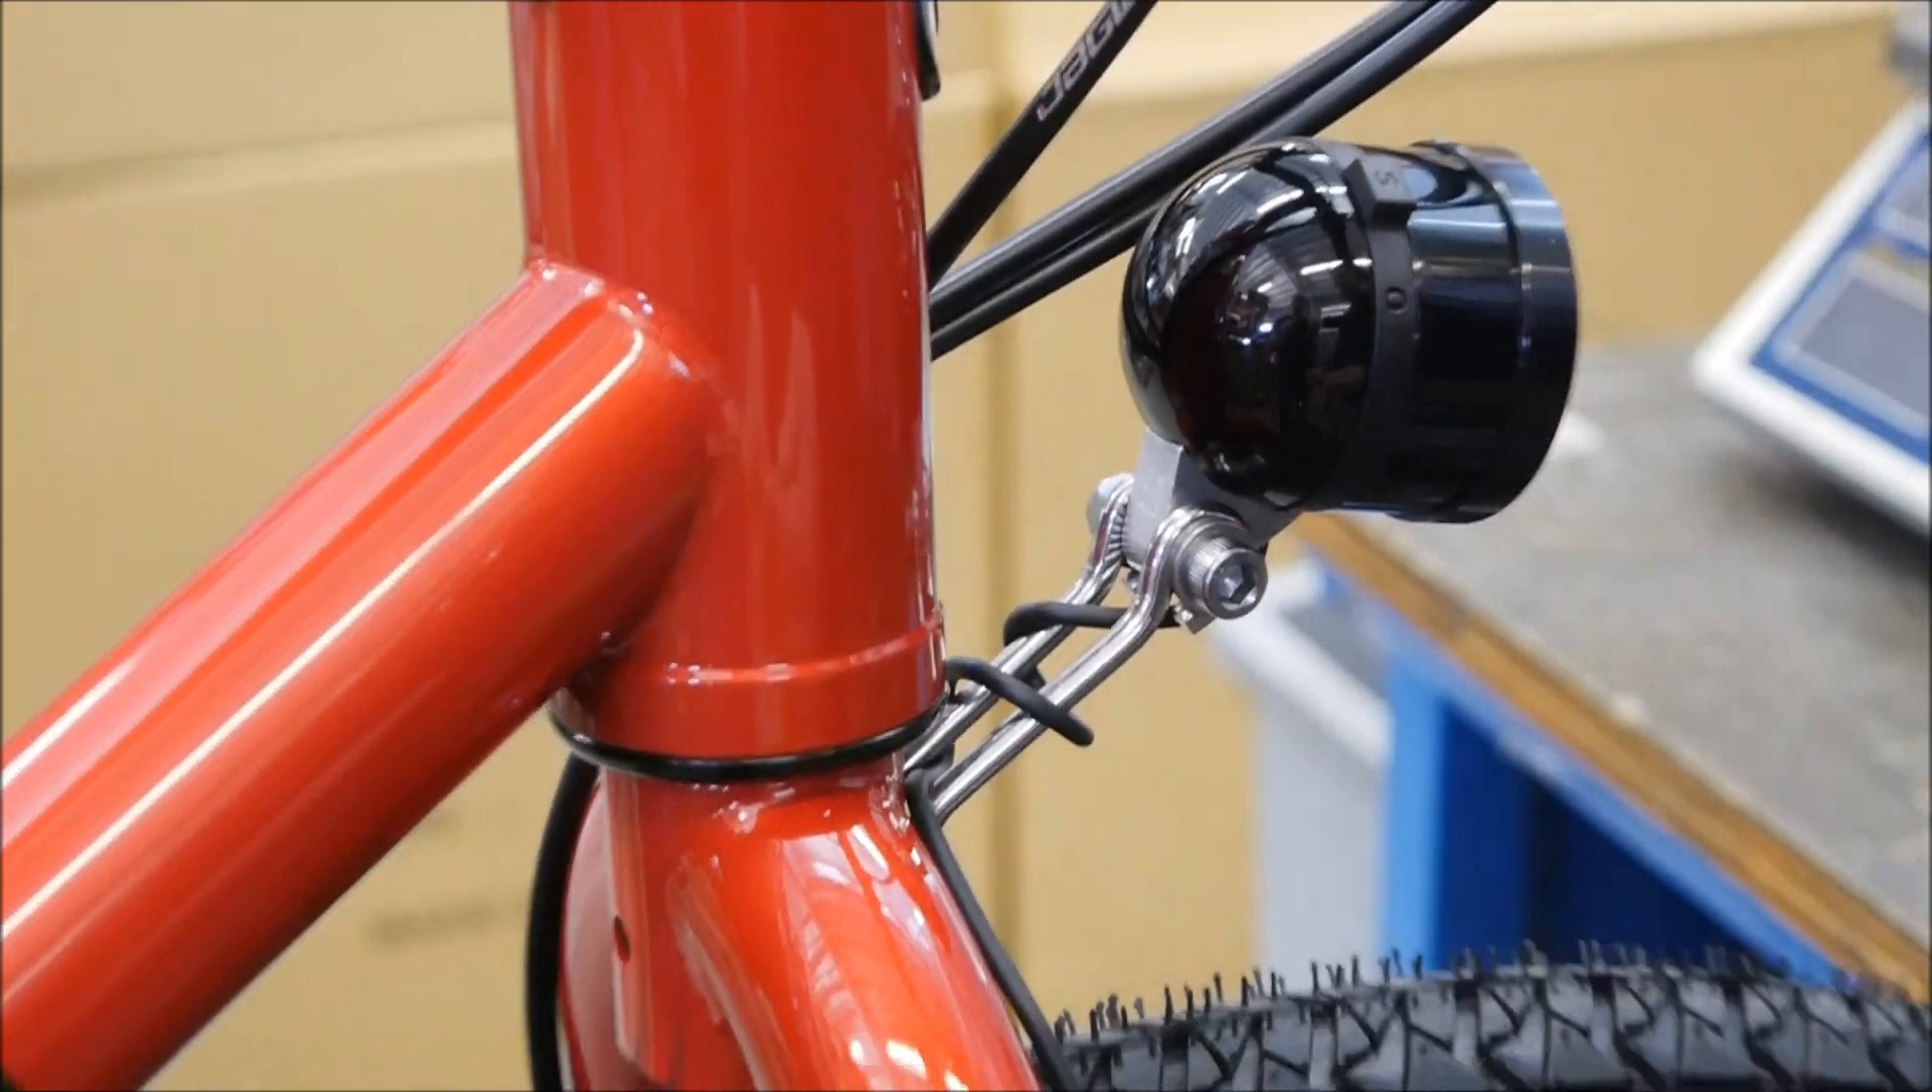Now we've also shown the Edelux light is already mounted onto the fork crown. There were two bolts that came in the package.